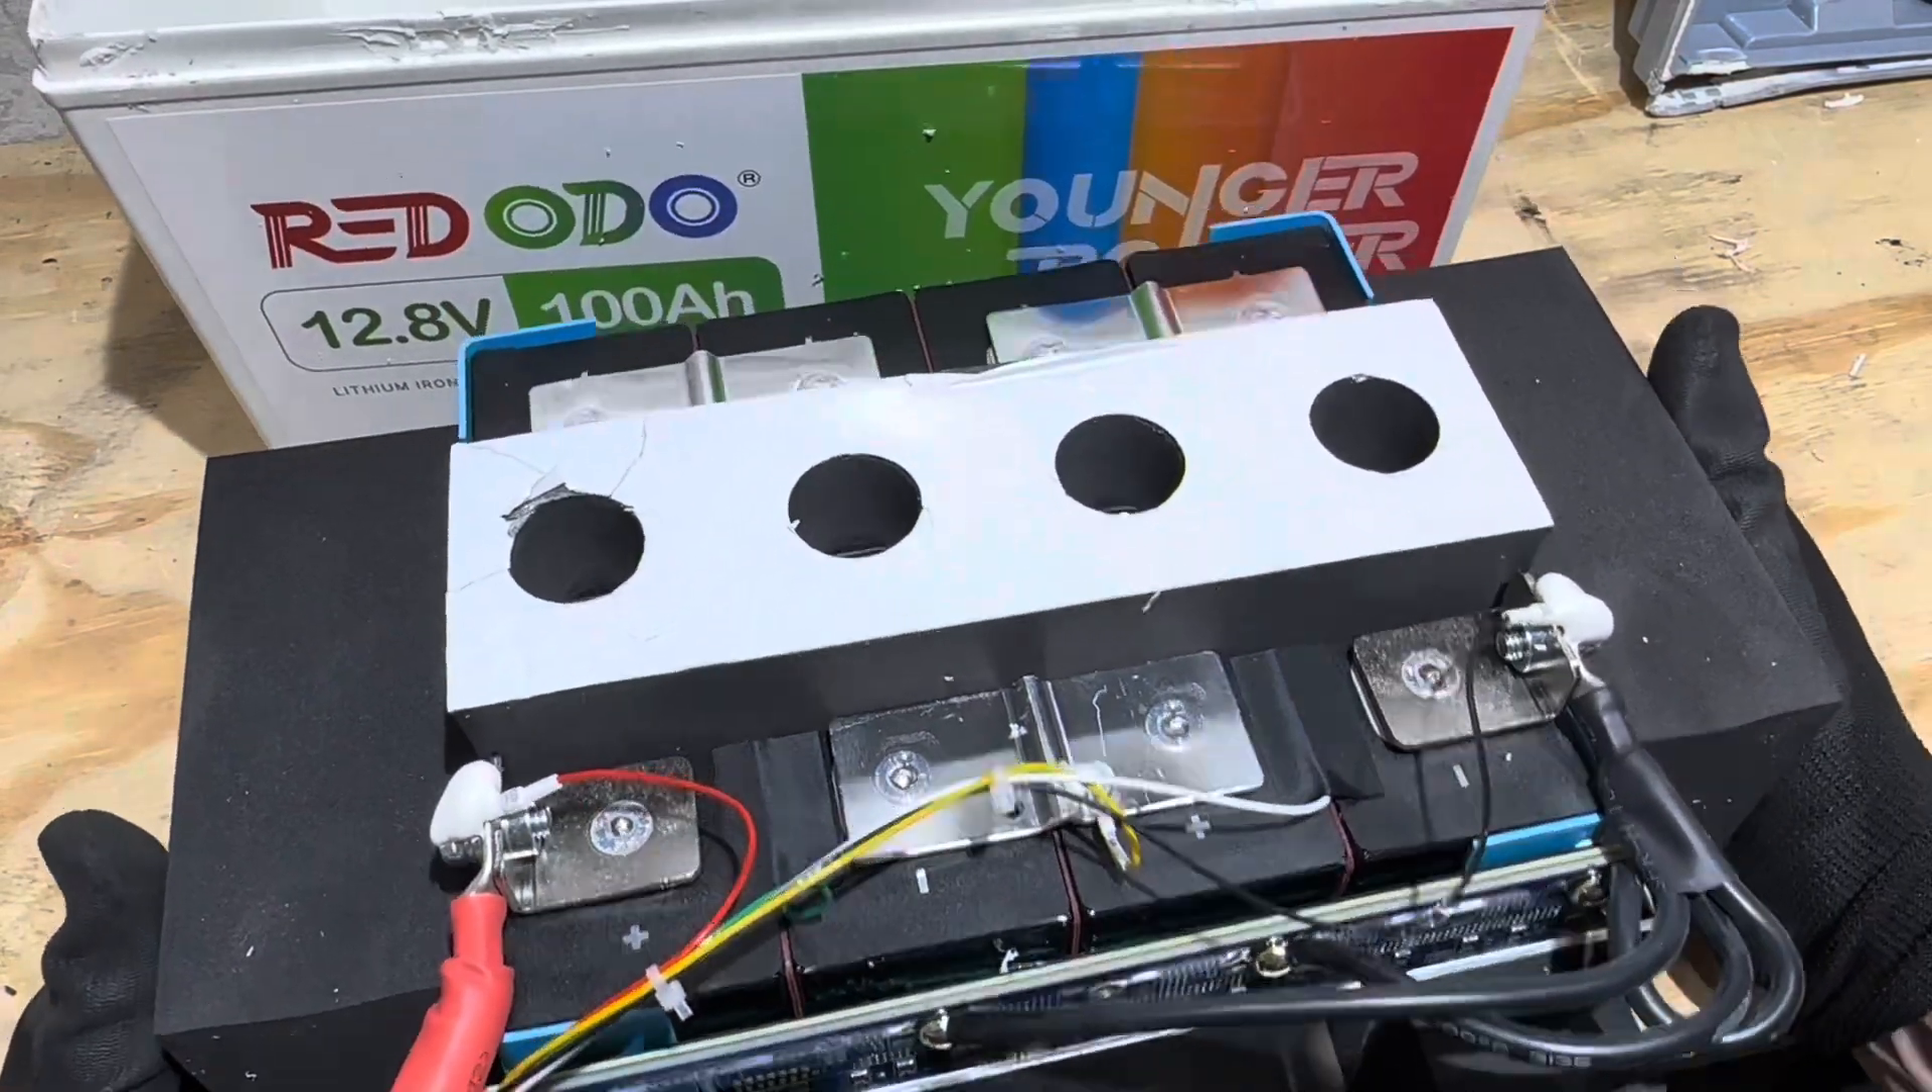Here is the cell pack out of its case.